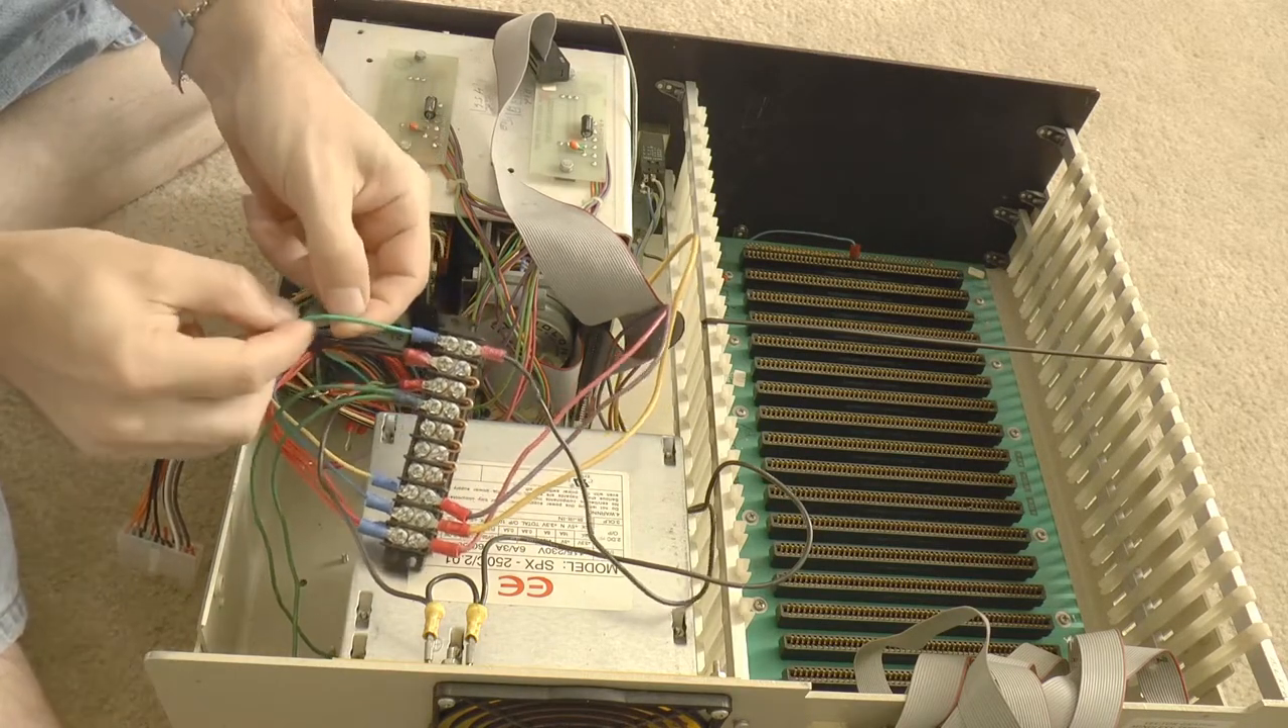Alright, we can see that I've started to wire up all the power supply wires.